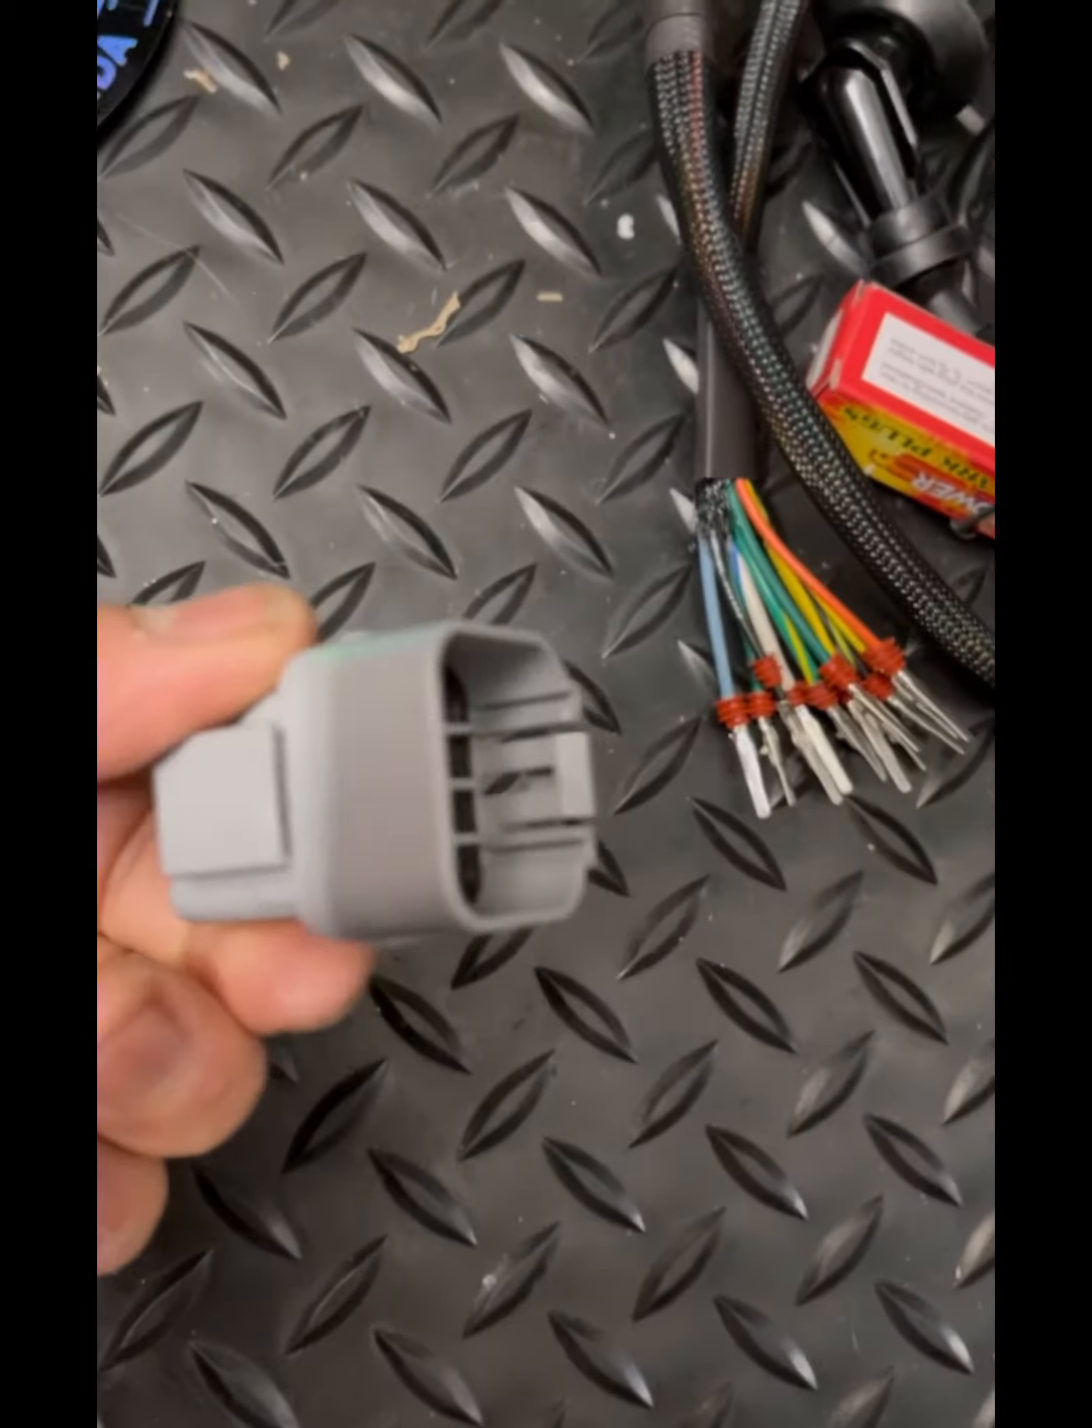We've already pre-pinned the back but we haven't put on the connector.